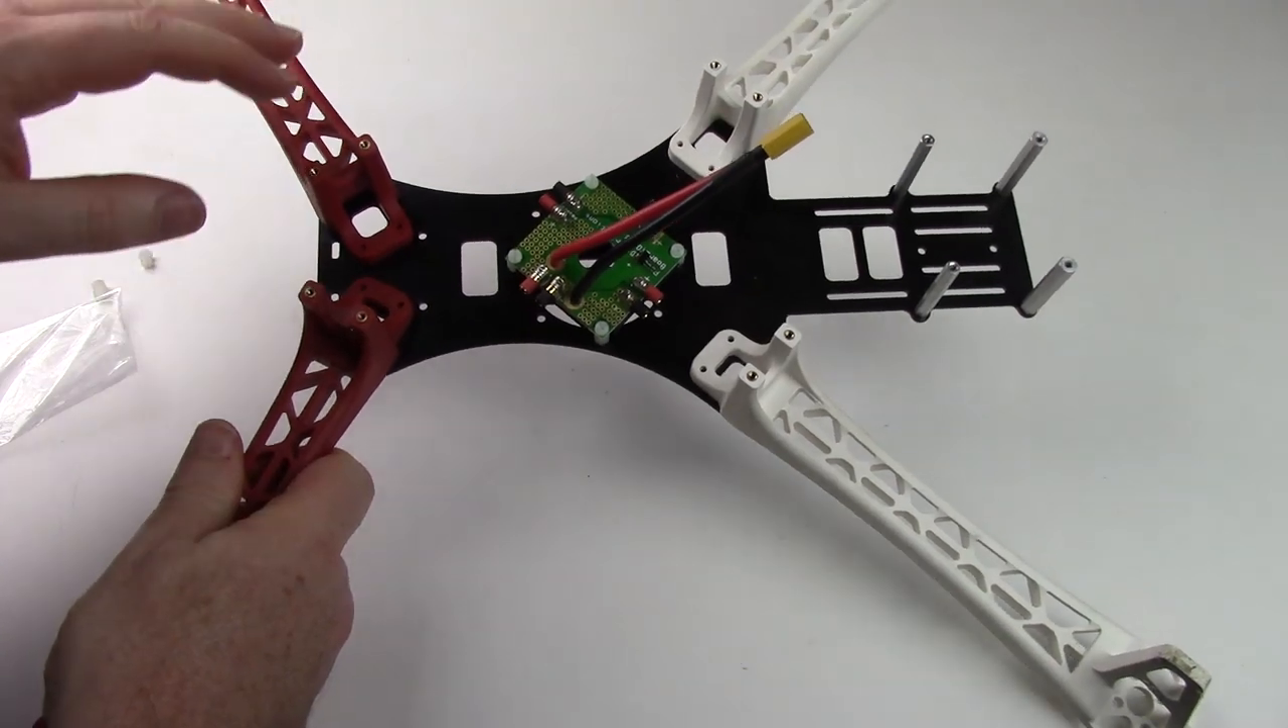So there you go there's the power board attached.